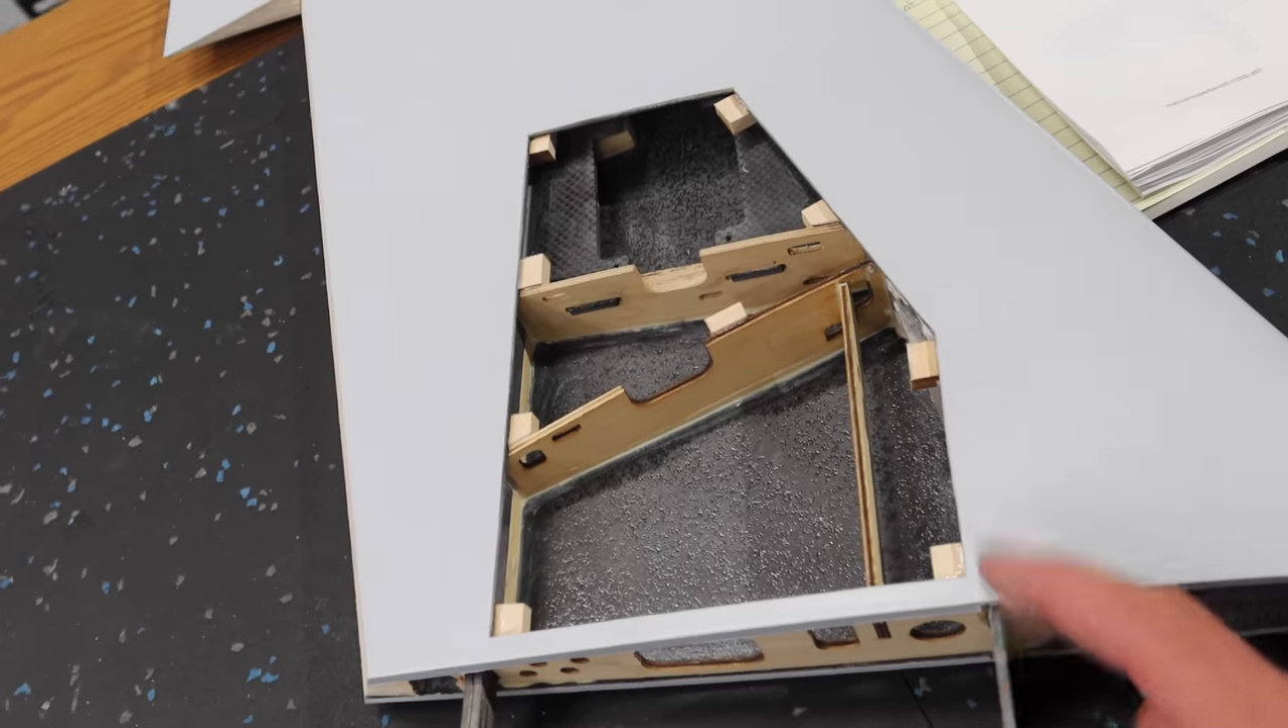All right so we've got all of our little maple blocks installed in each wing nine of them in total.